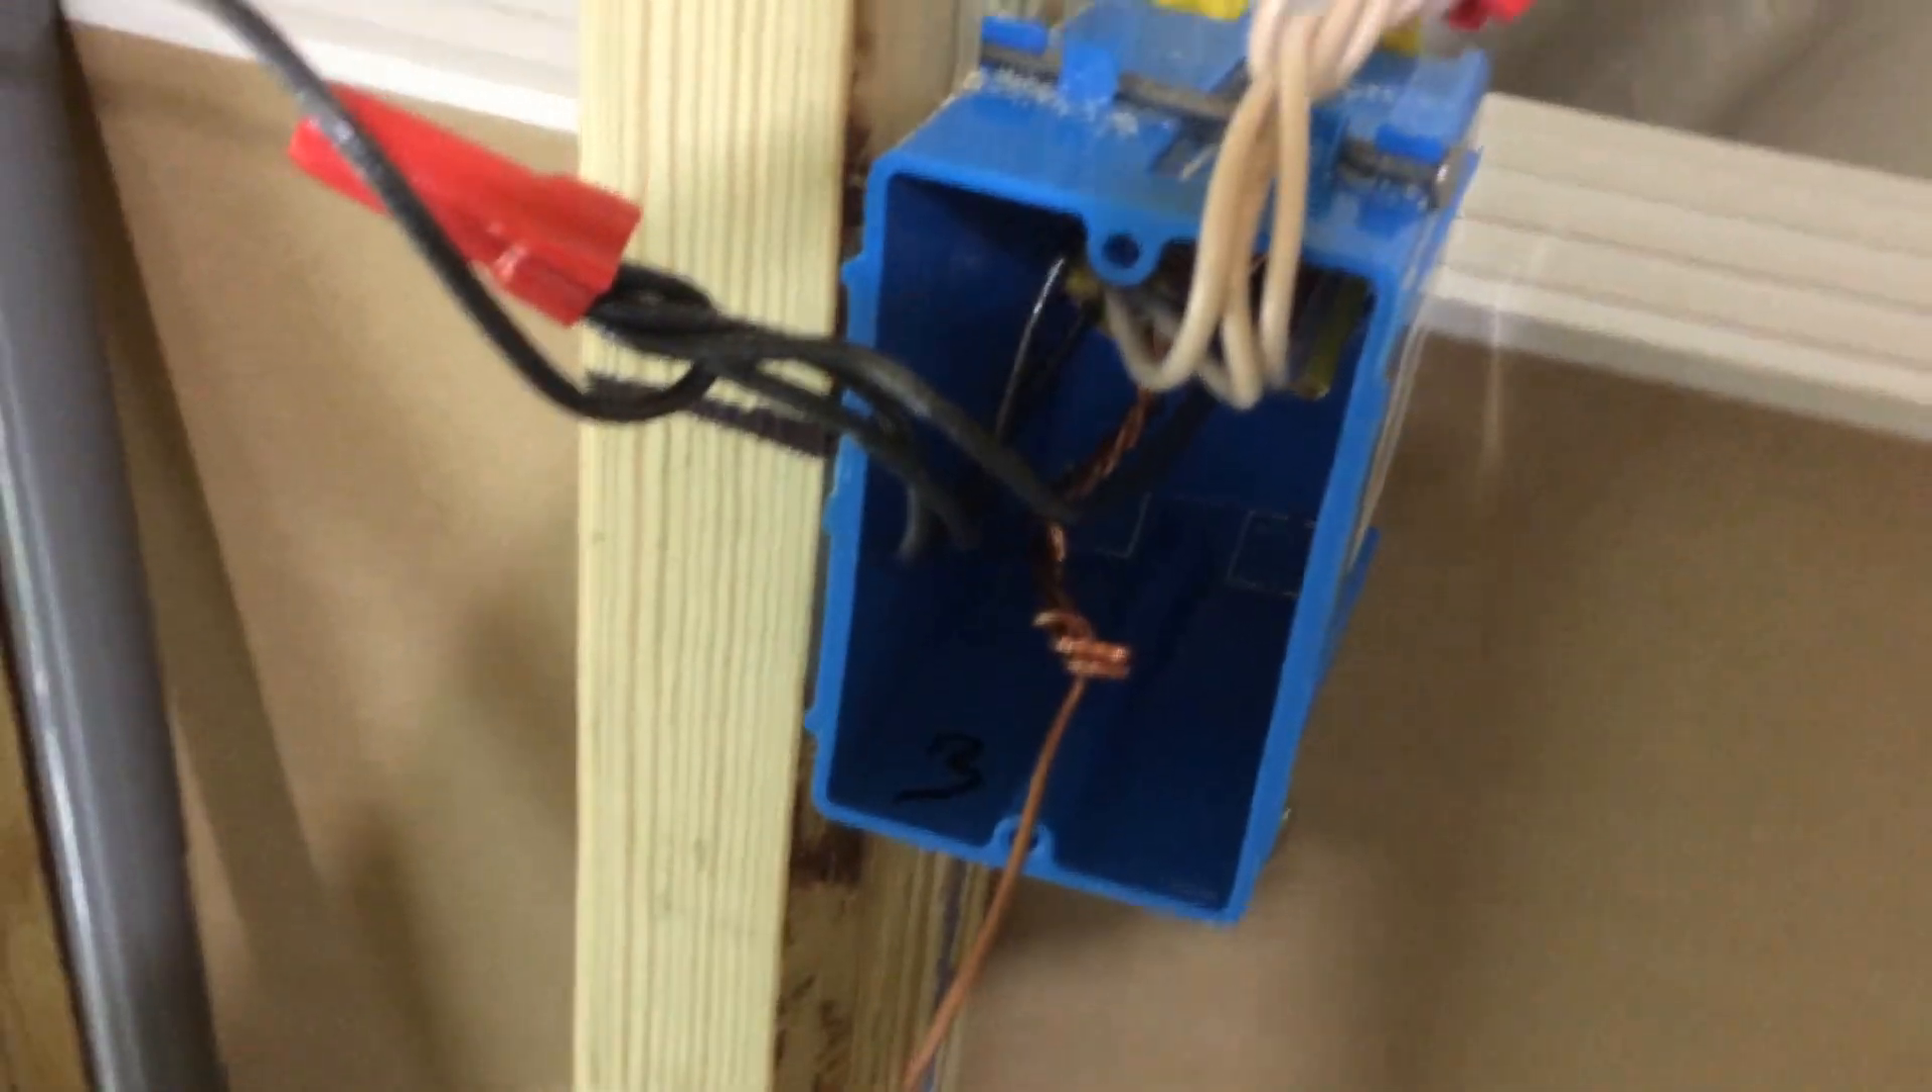But if you'll notice, this right here, all the ground wires were taken and twisted together.